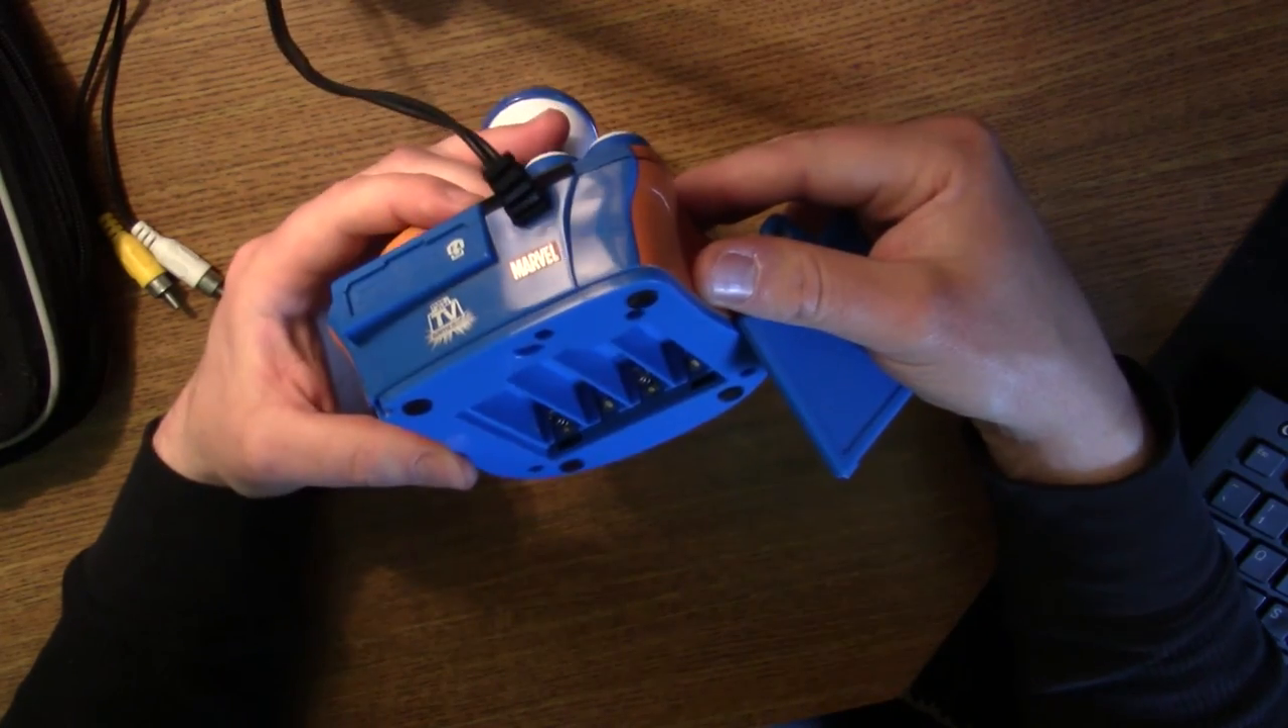I already took out my batteries, so I'm just going to look in here to see what I can see.